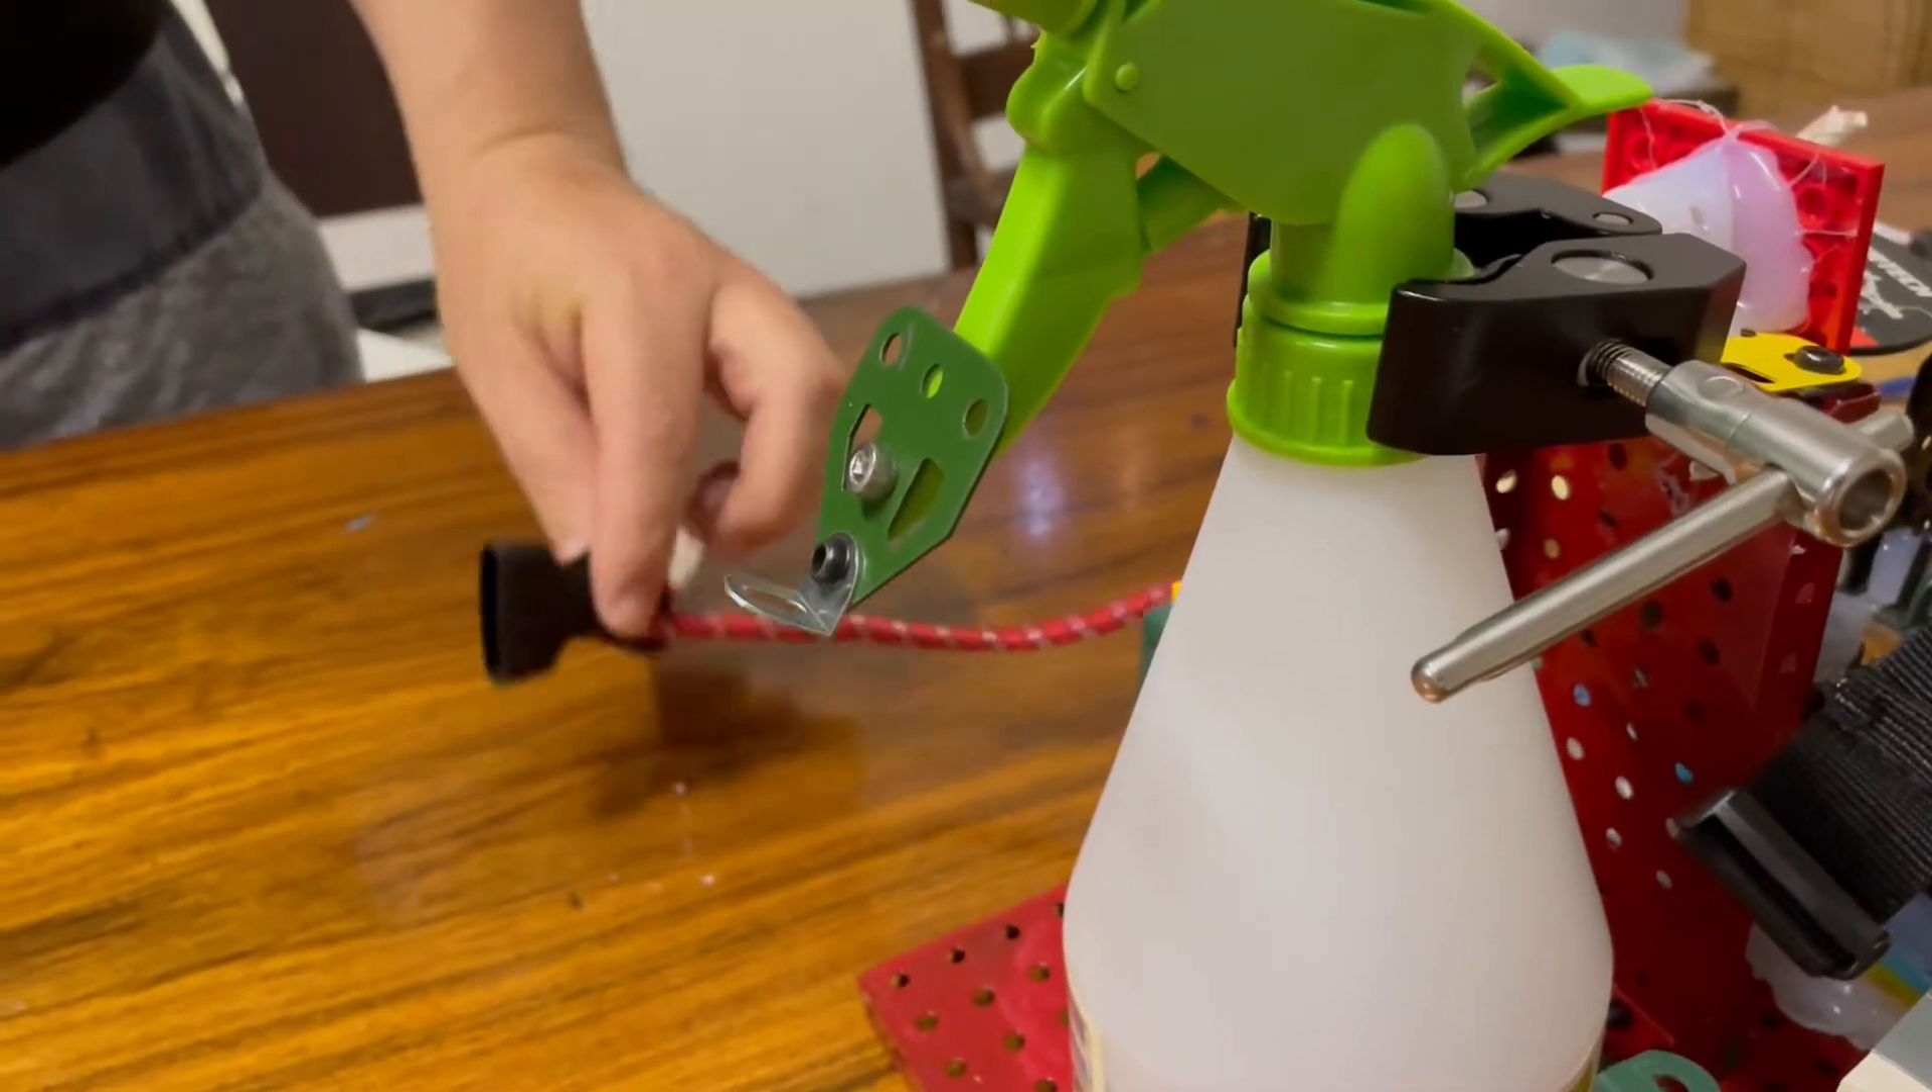And I've put this a bit of Meccano on the end of the handle just to give it a little bit more leverage.